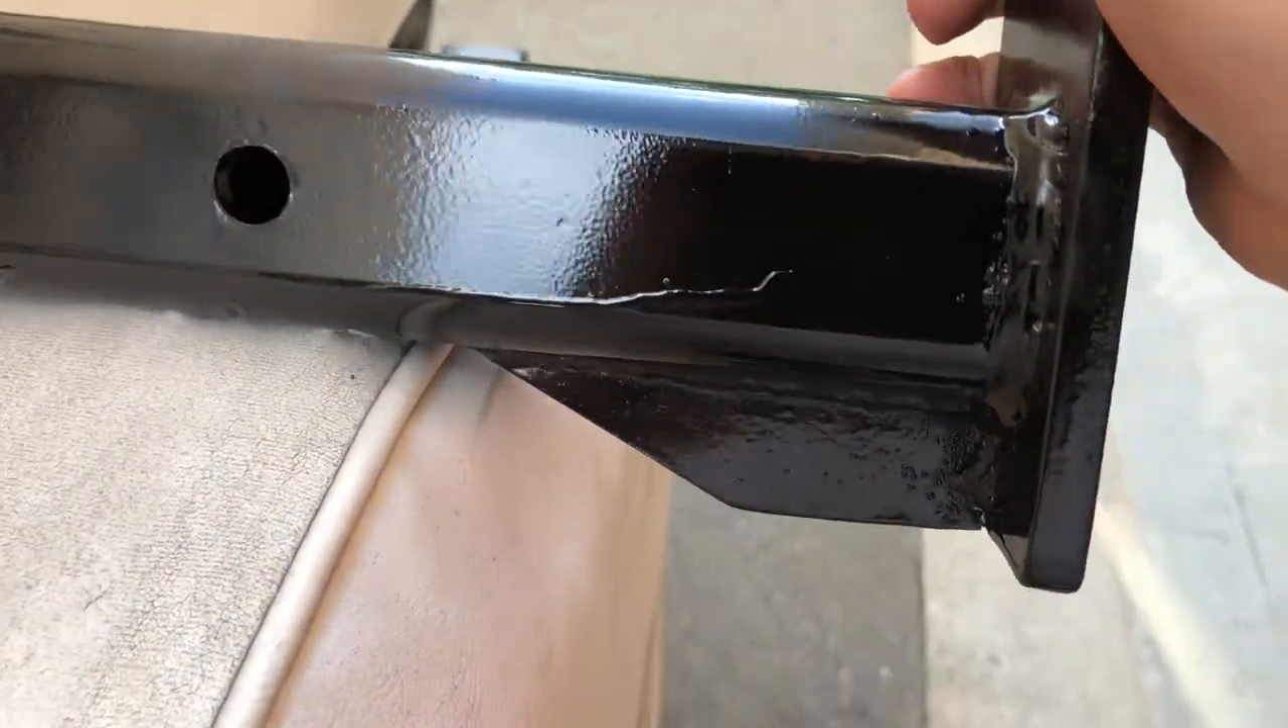And then also on the underside you can see I've welded on a little gusset a gusset plate here just to give a little extra strength to keep it from wiggling back and forth.